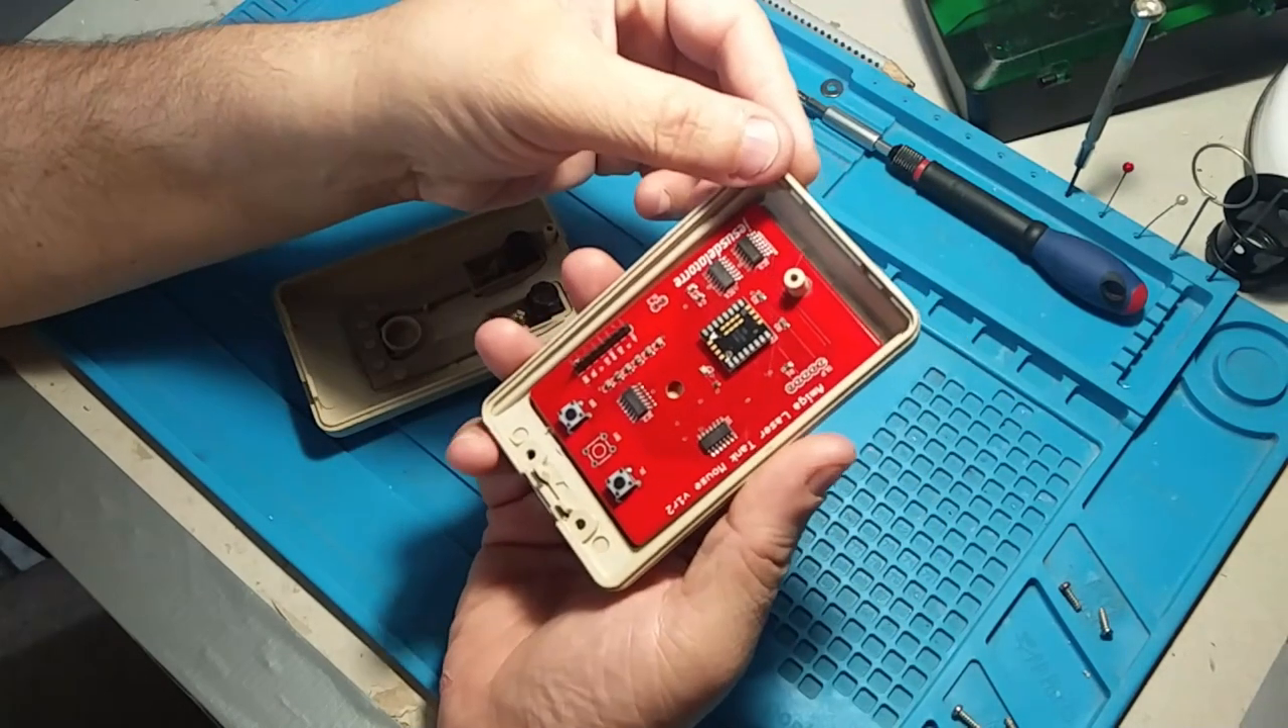And as you can see, the board now fits perfectly, but I couldn't screw it in, so I had to hot glue it in also.